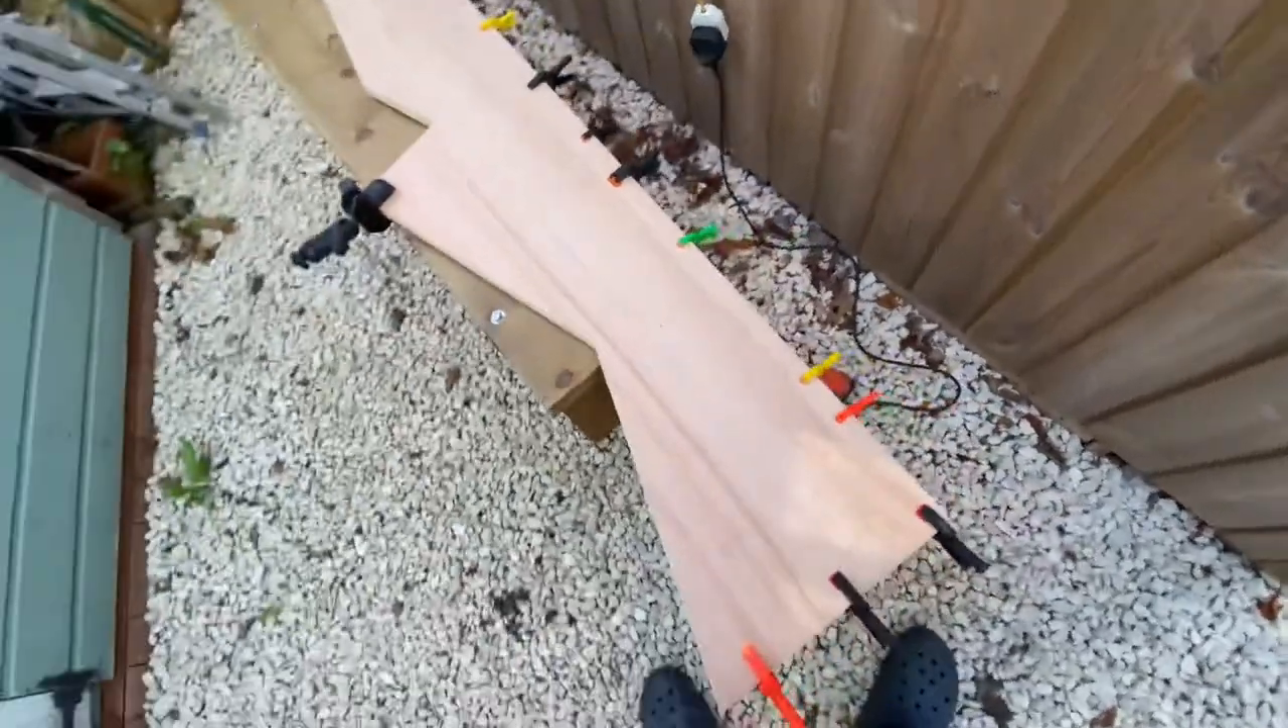That's both side panels clamped together.